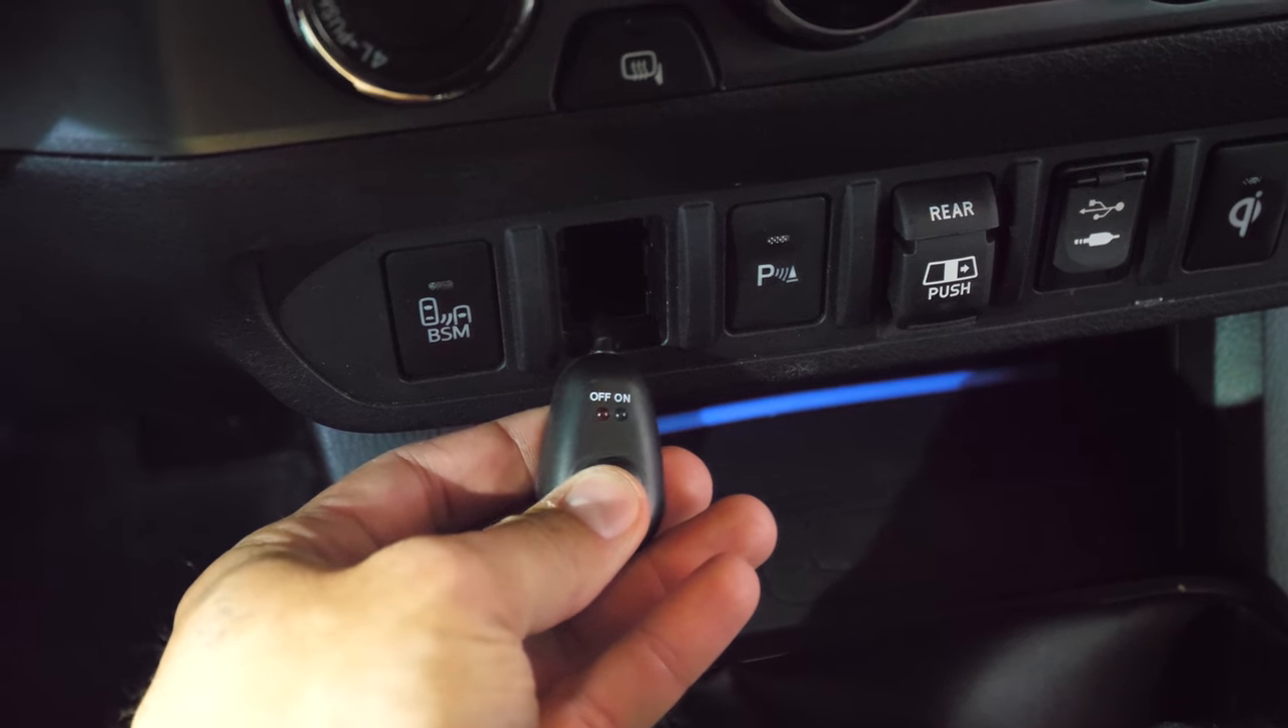So right now we have all of these switches in place, except for this little guy right here, which we use to turn off and on the LED bar.